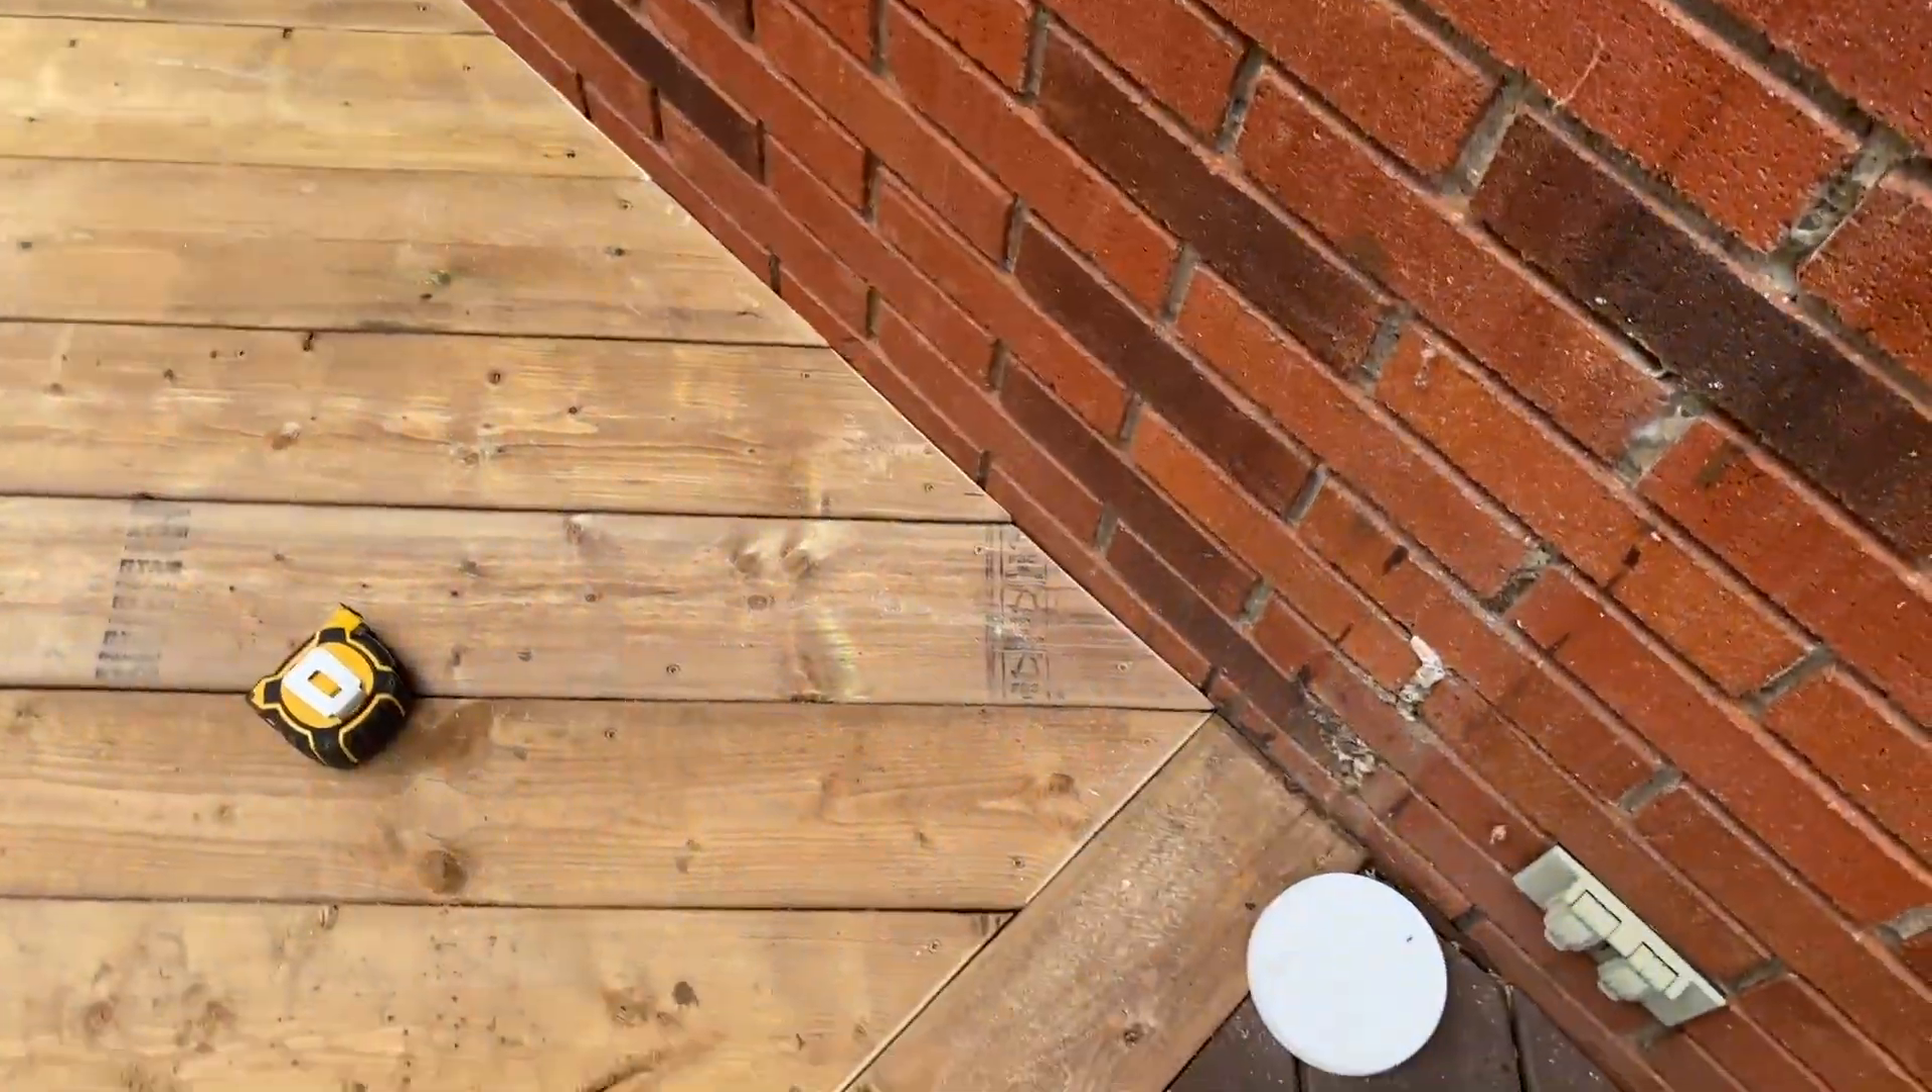The line against the house looks pretty nice as well.